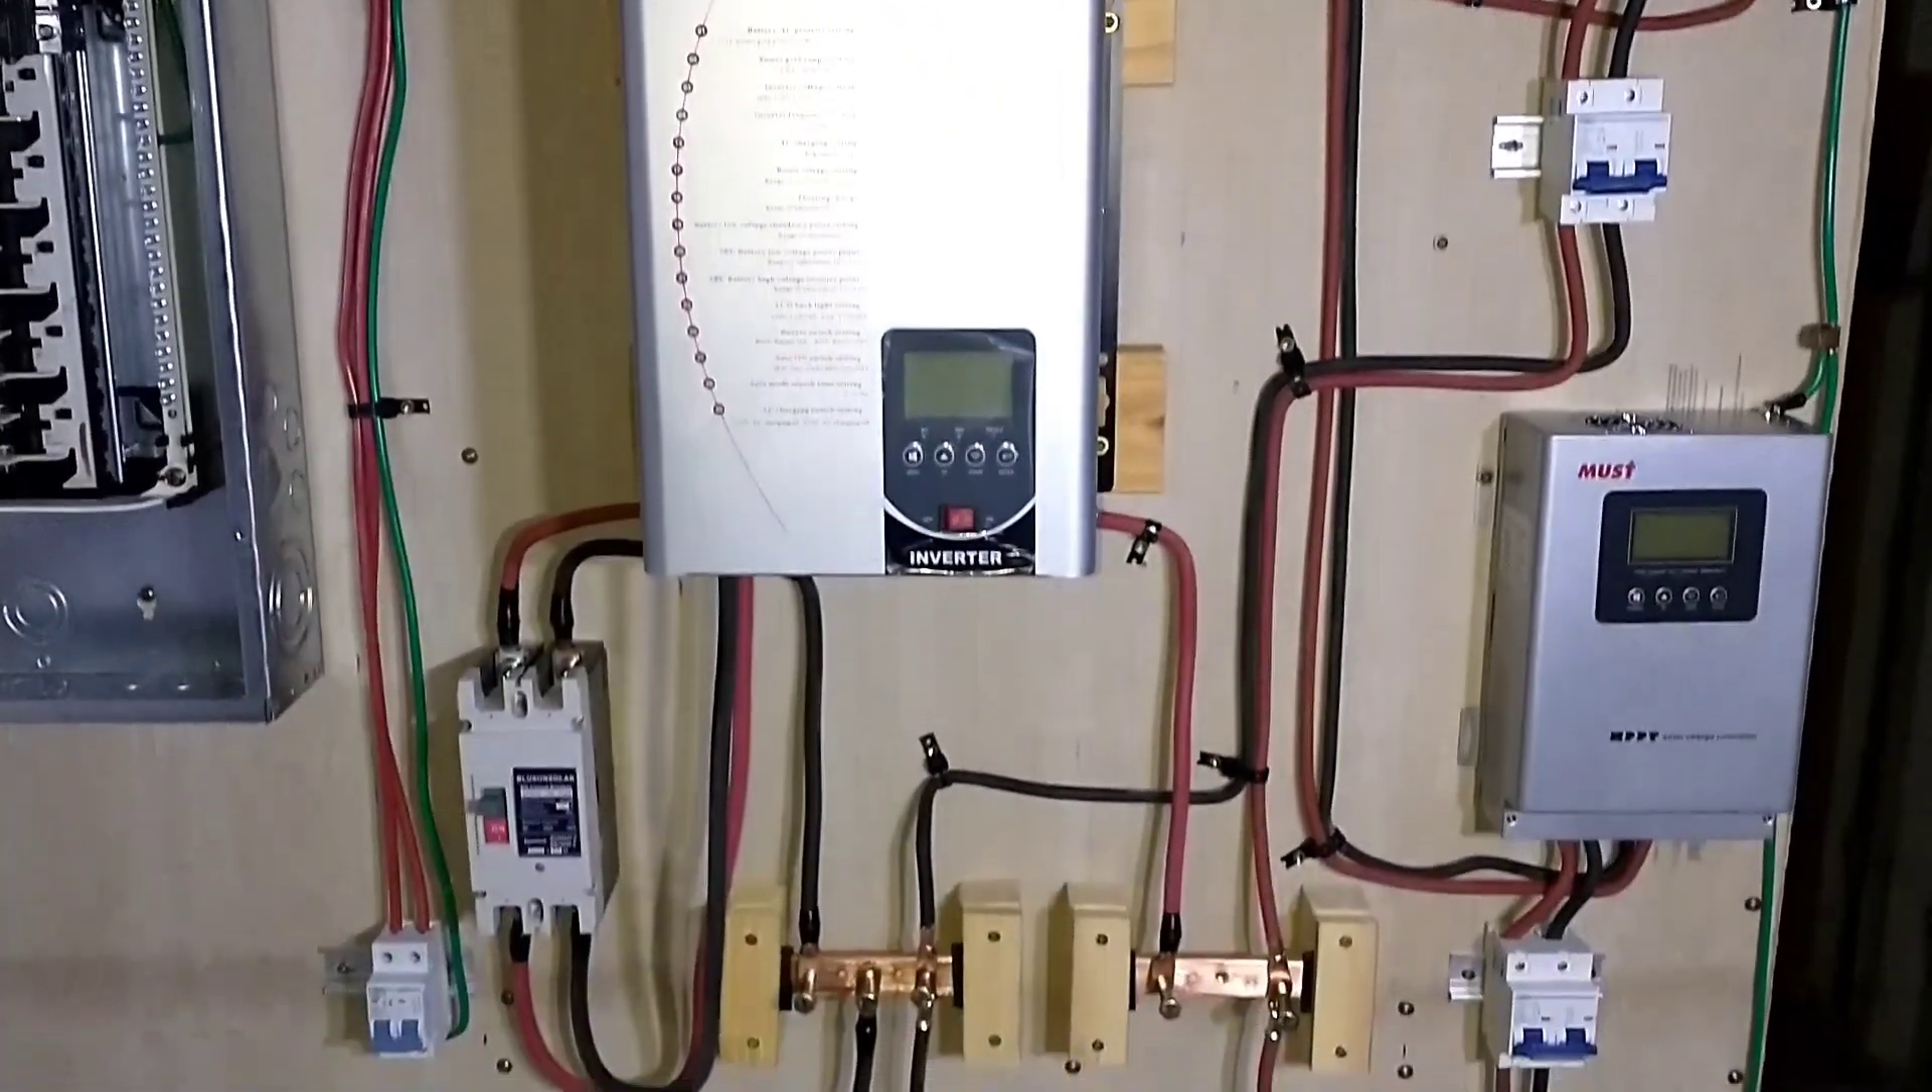Last night I took some time and clipped all the wires into place kind of got them organized where you can see where everything runs at a glance.